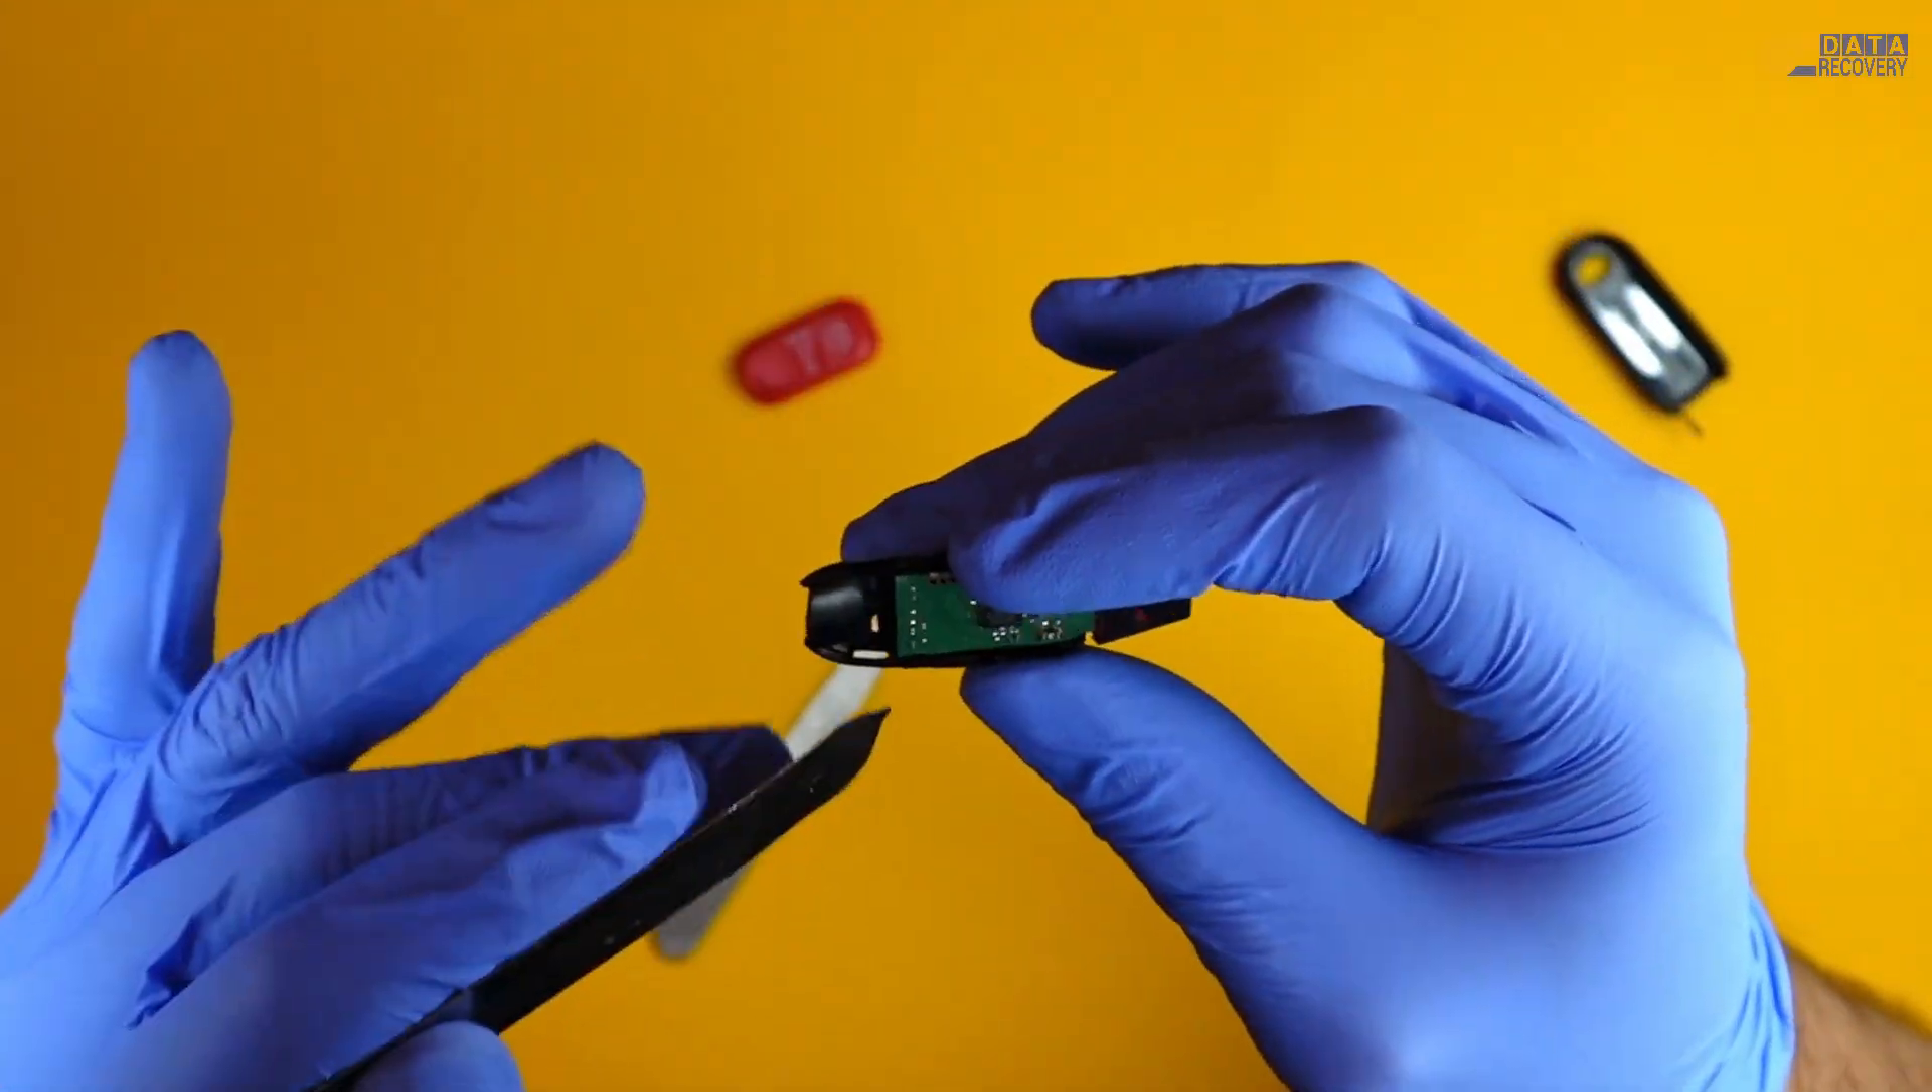Alright, so now we have the drive open here.